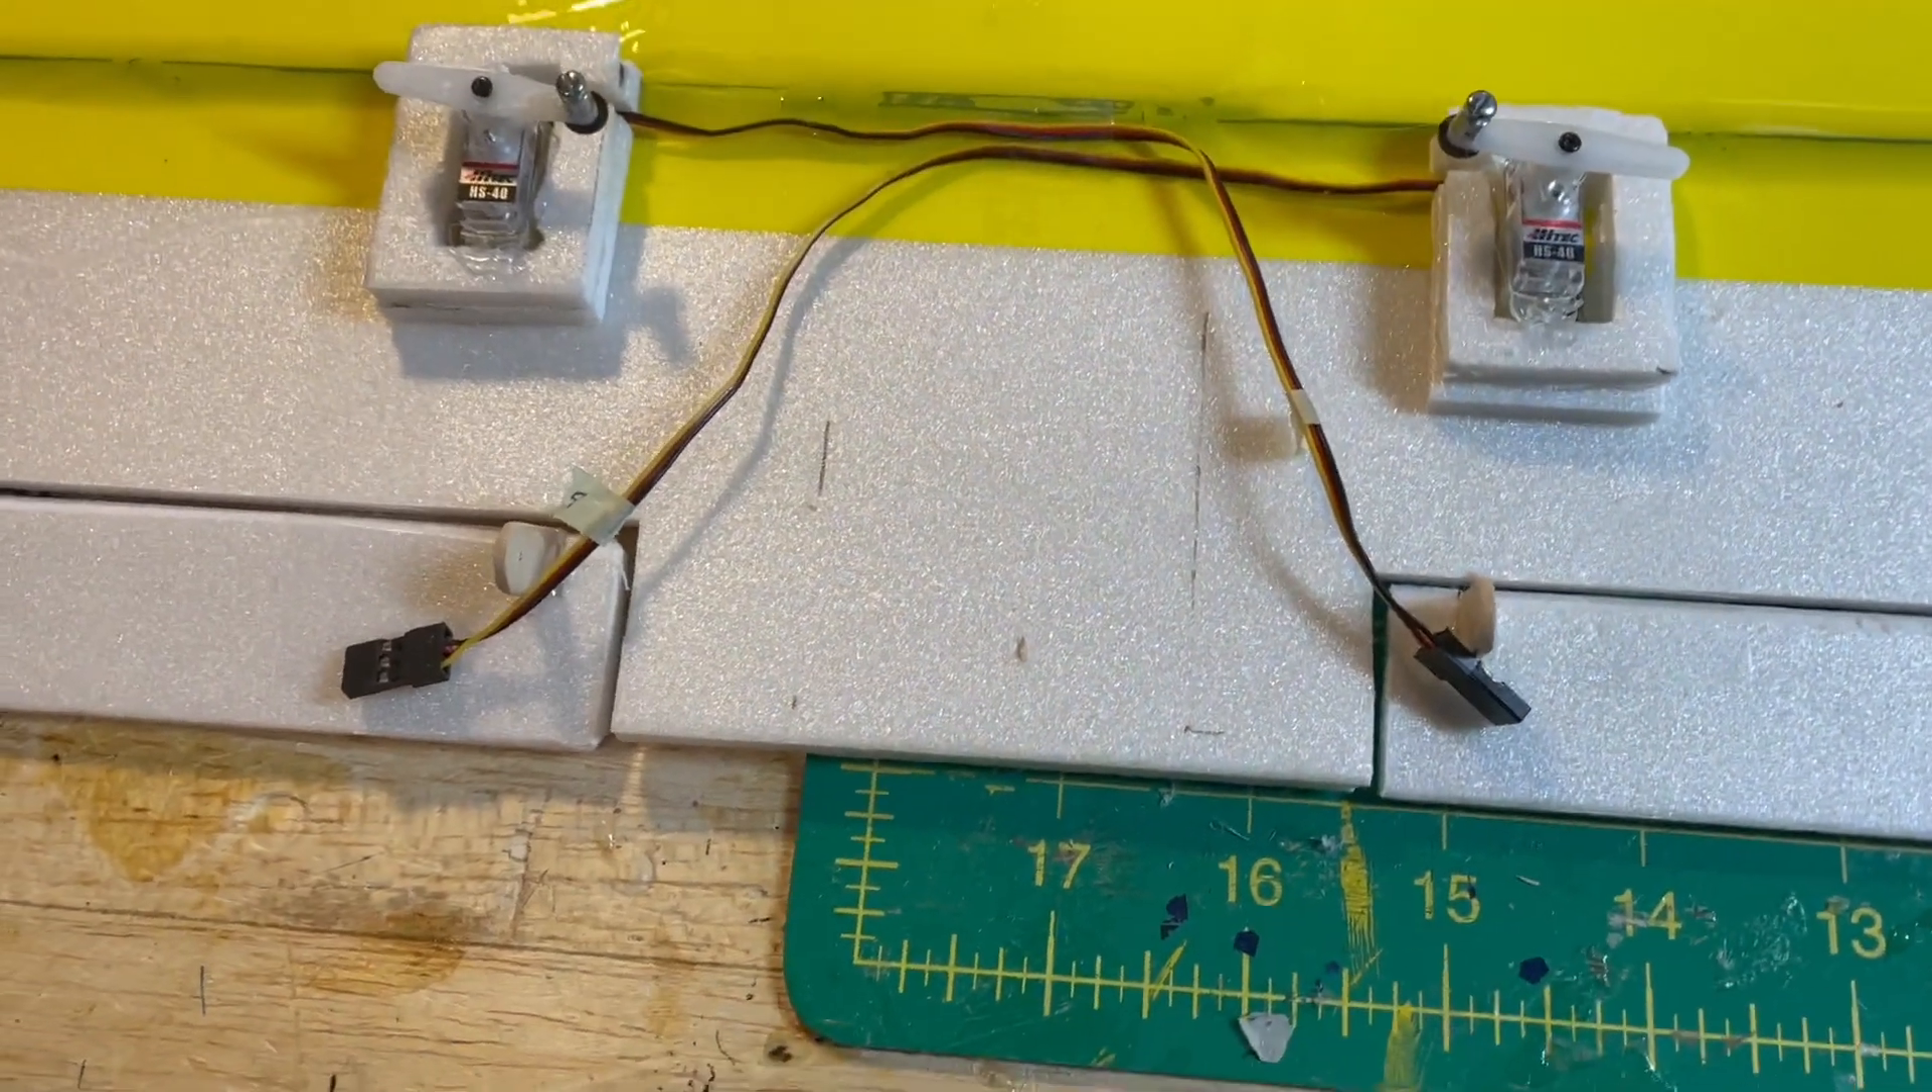This is another view of the wing with the ailerons servos installed.